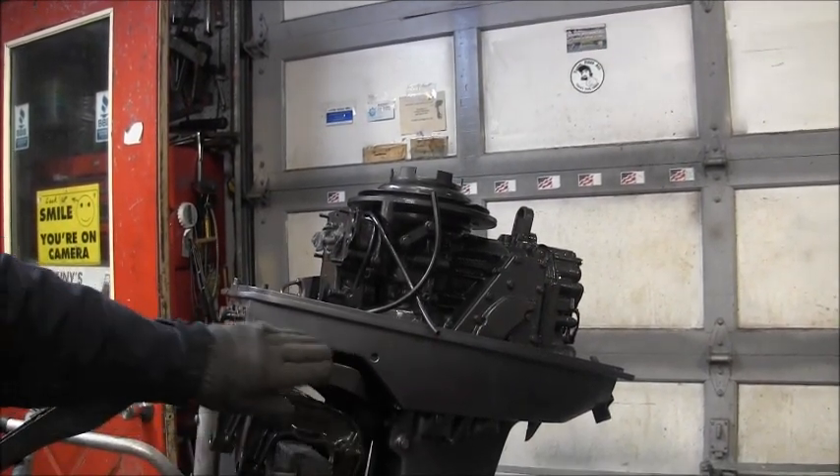Got the power head back on.